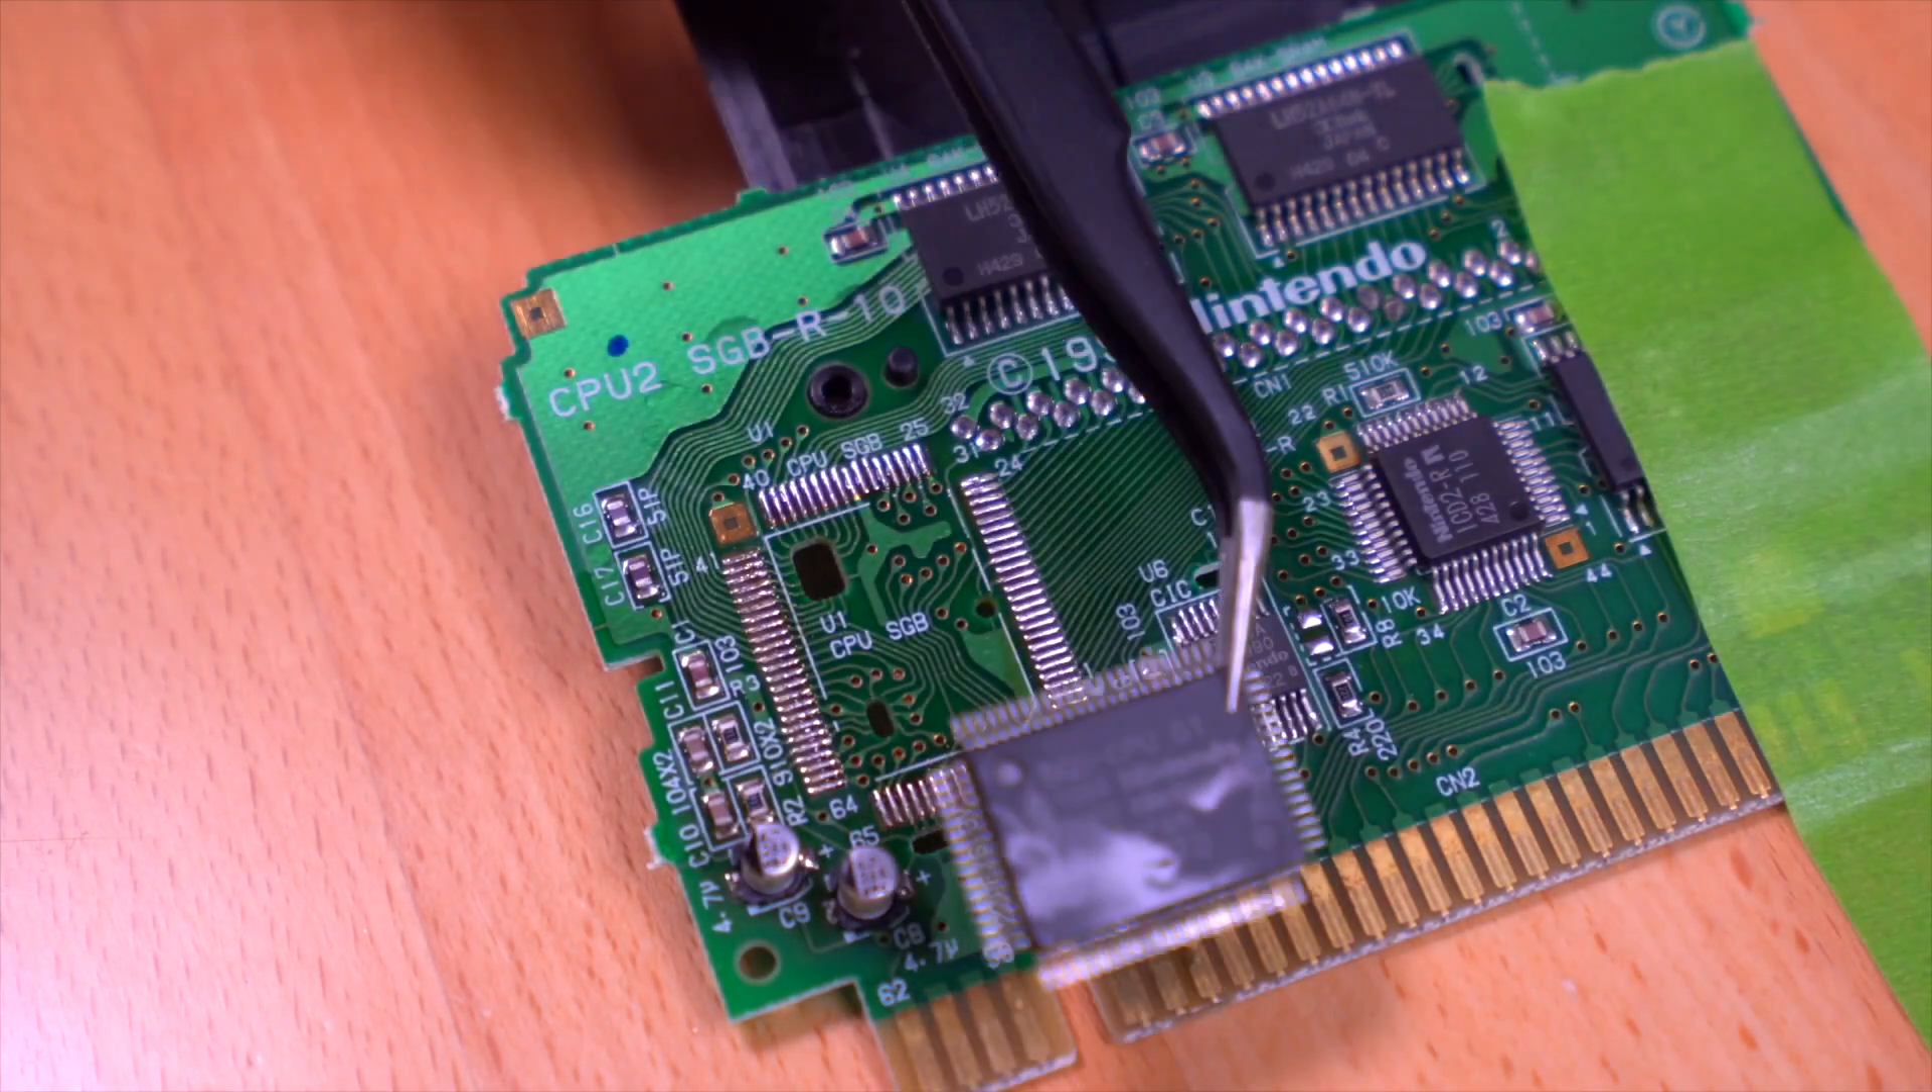Fantastic, and here's the Super Game Boy CPU fully extracted.